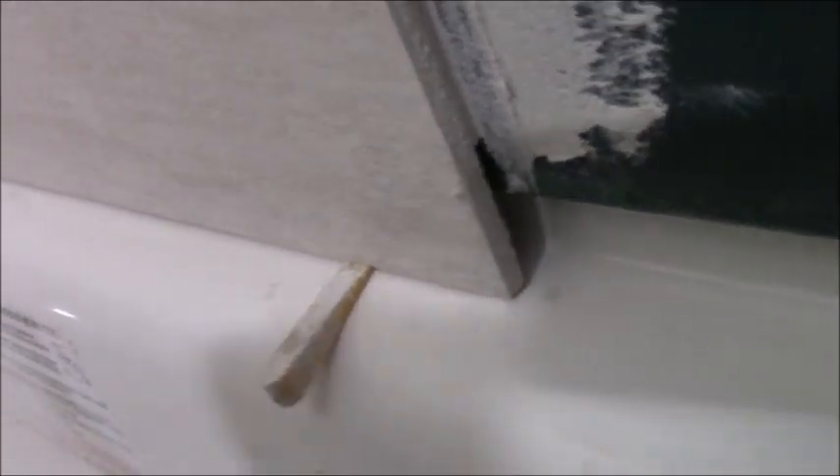So the tile actually sets on the tub with a little bit of shim there because eventually there'll be a bead of caulking along there.